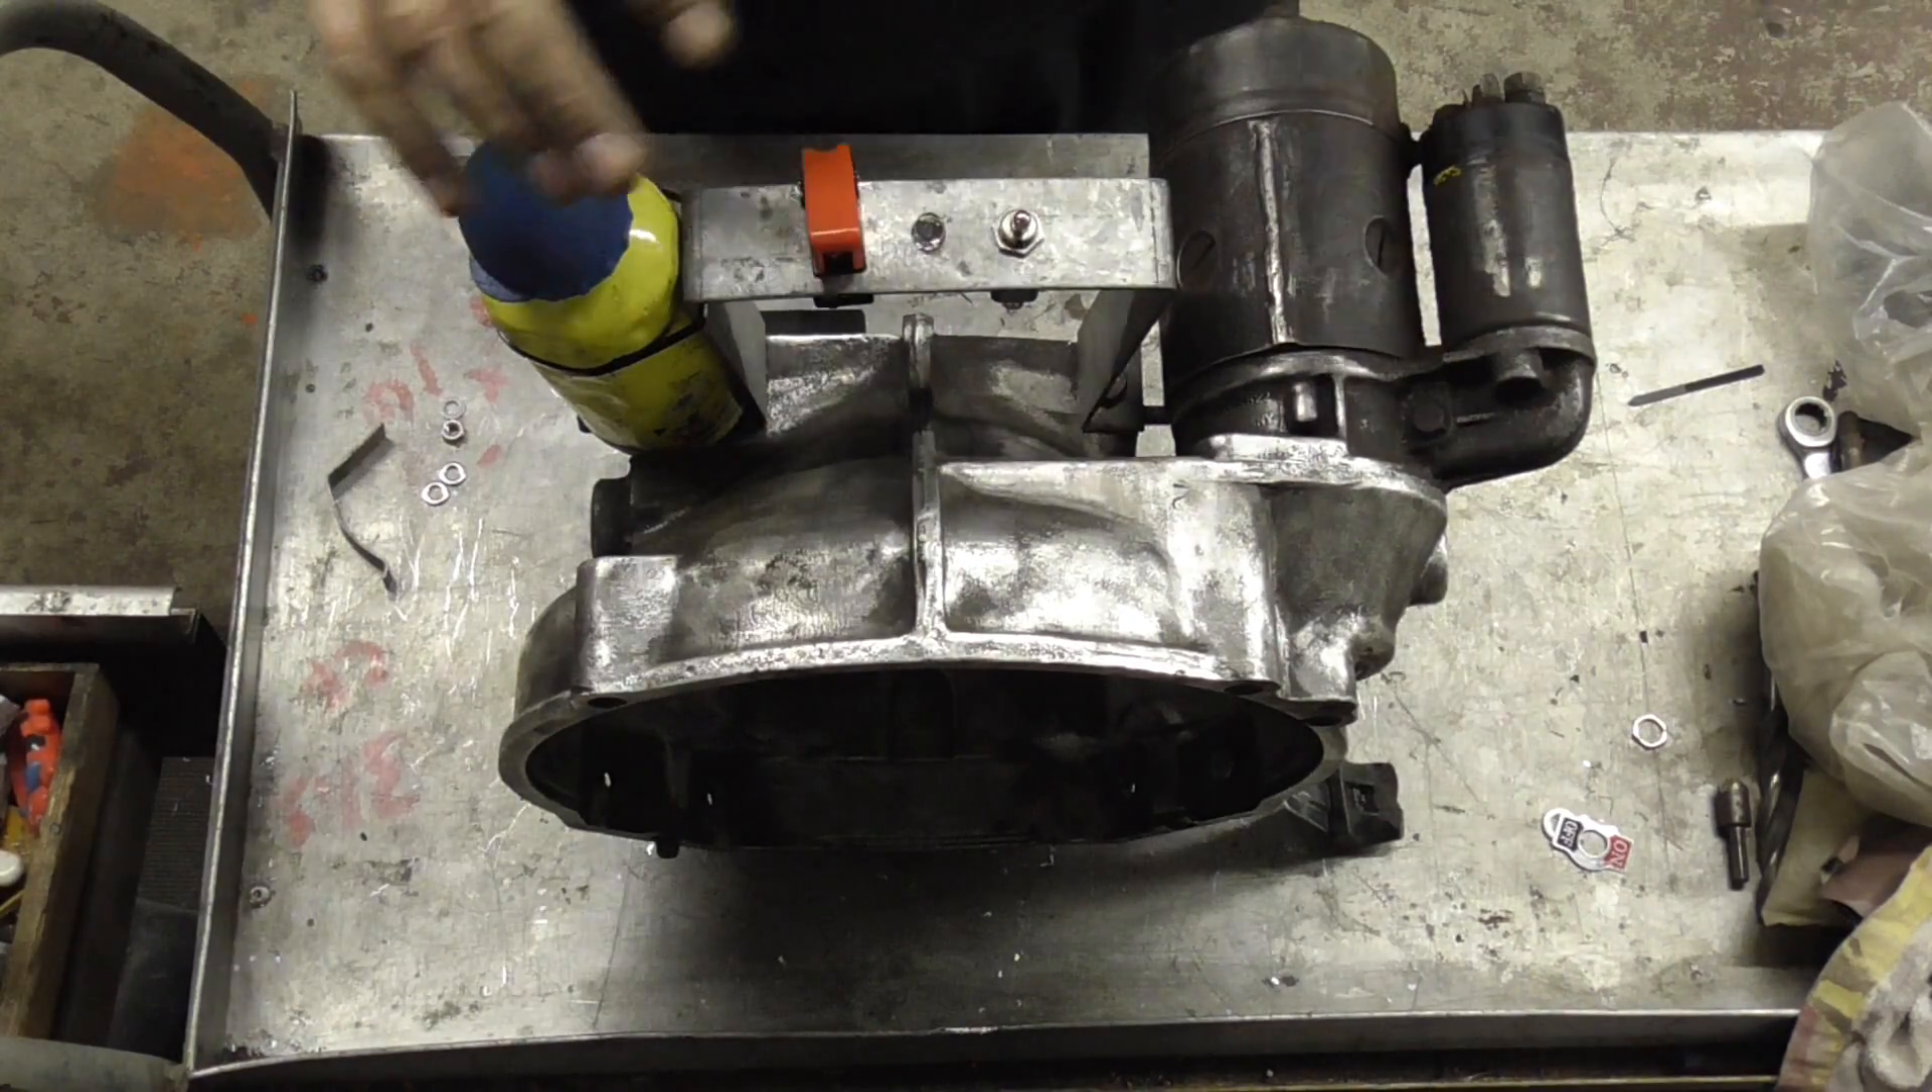So we've got the starter motor on I'm still going to put the bolt through which I can use a standard bolt because the usual slotted headed one's gone missing.